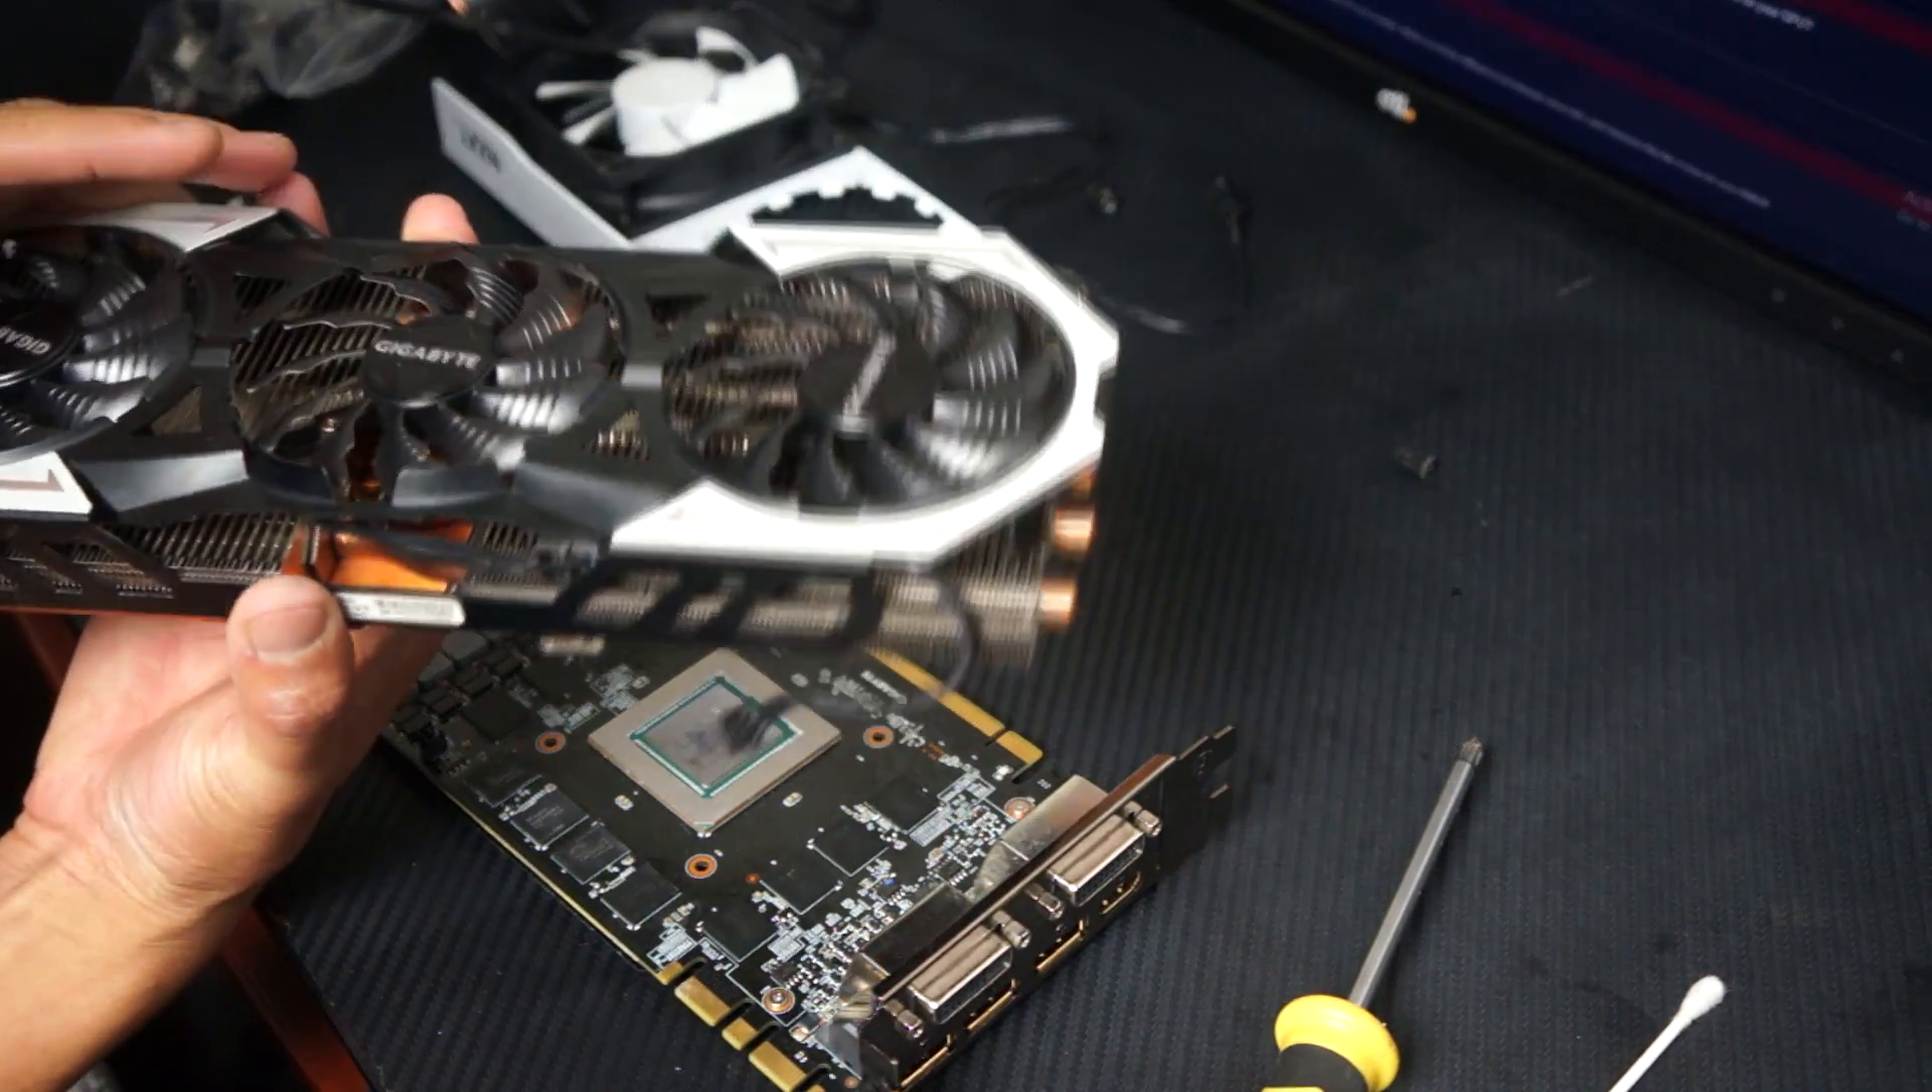So I've already gotten the cooler taken off as you can see.